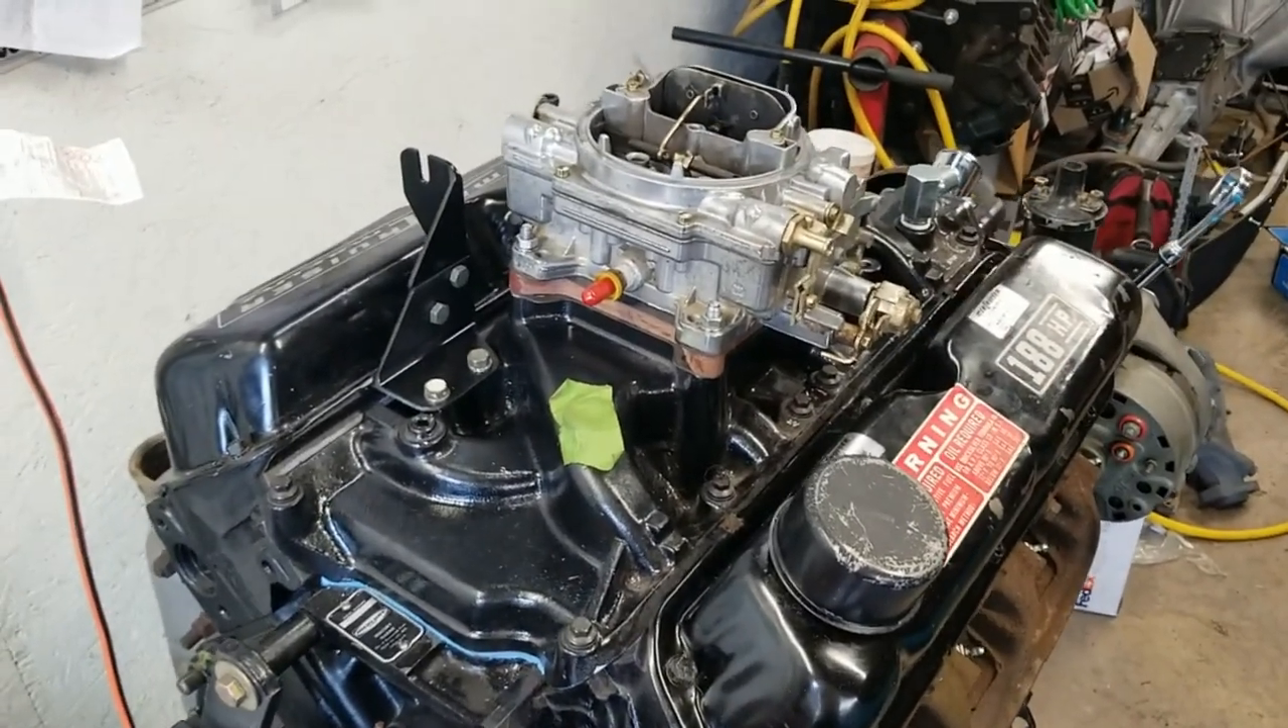Okay so i got the carburetor on the 750 off of the mach 1 which i didn't think about it but i wanted to pull that back in the garage before i pulled the carburetor off.